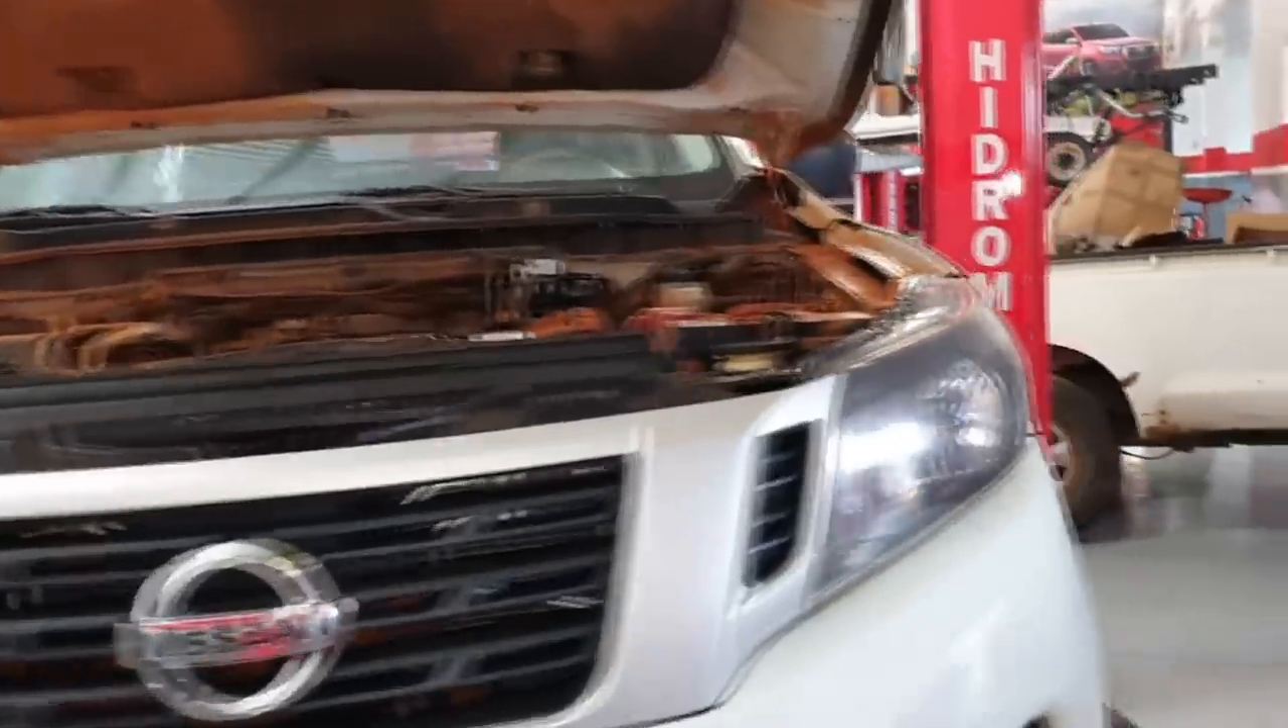Está aqui em cima tudo pronto. A grade está montada agora.